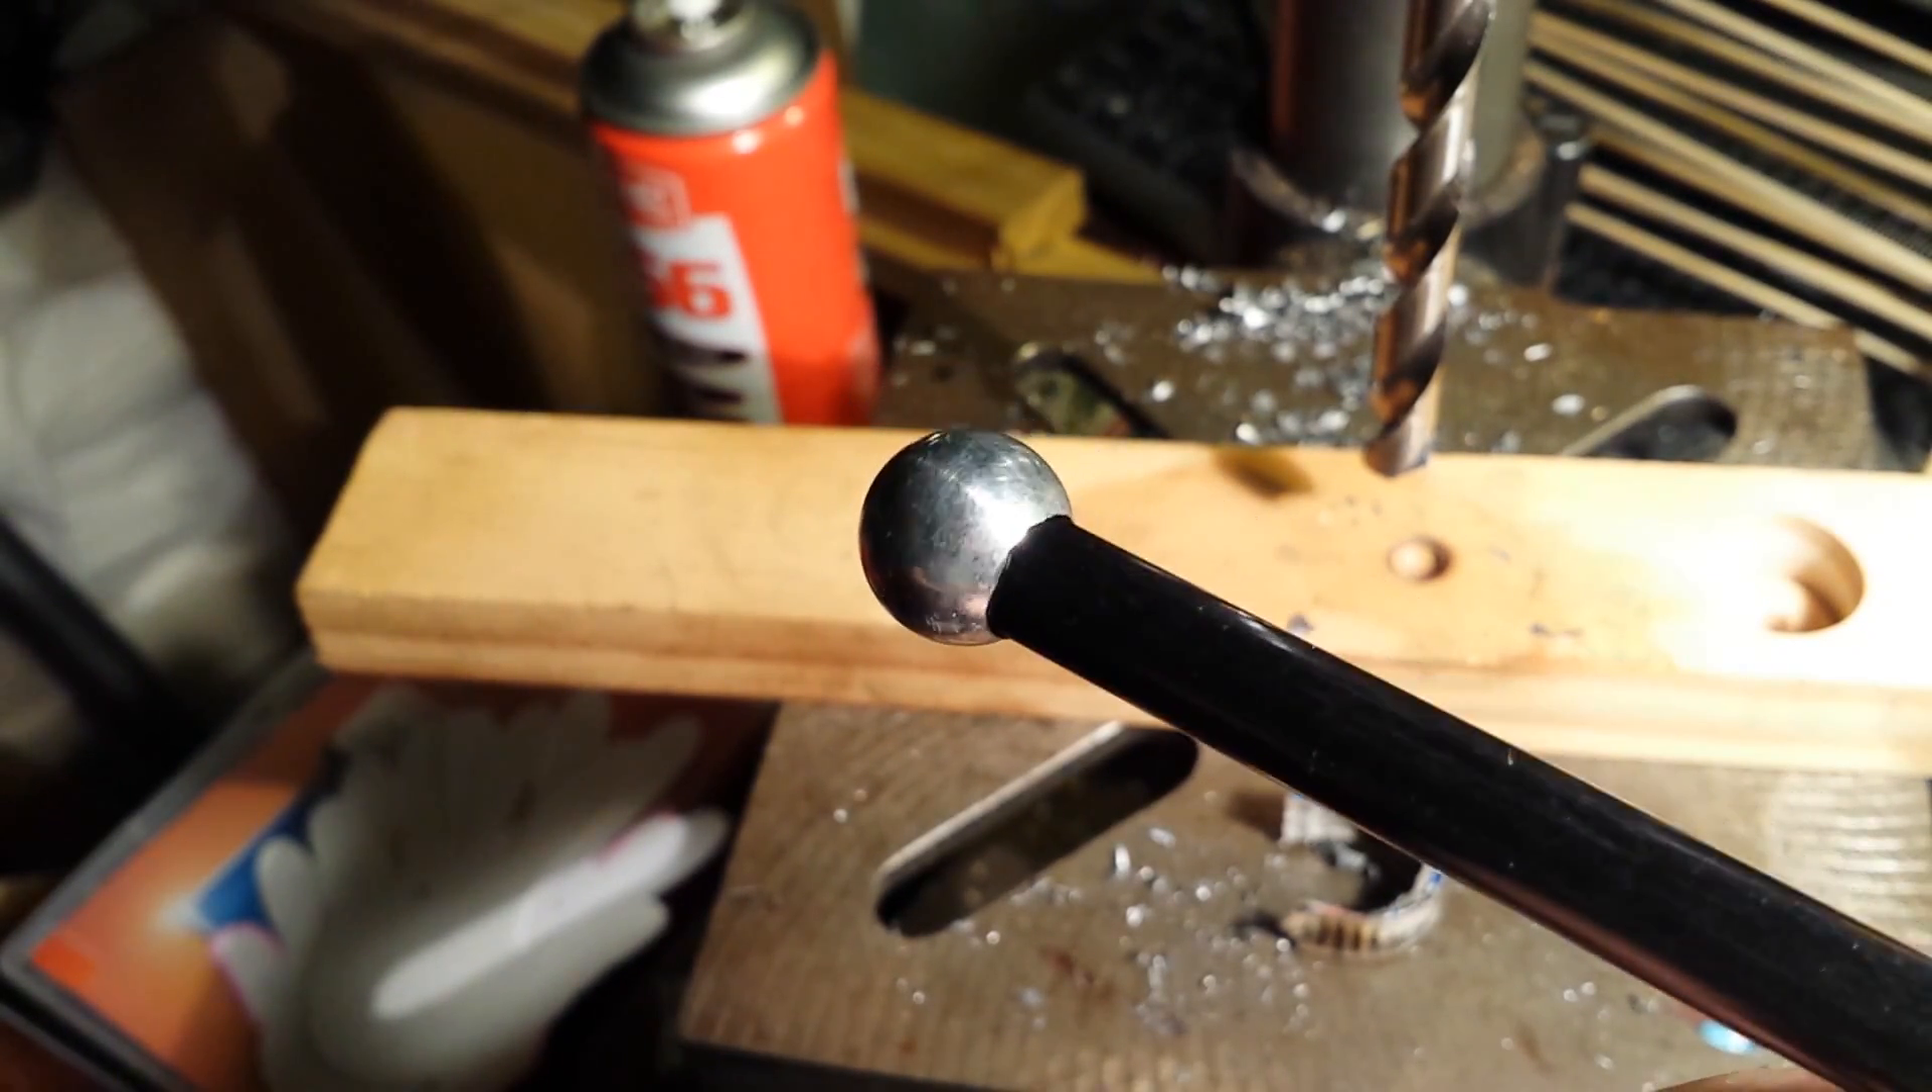And the end result is a nice clean fit to a 9mm kite rod.